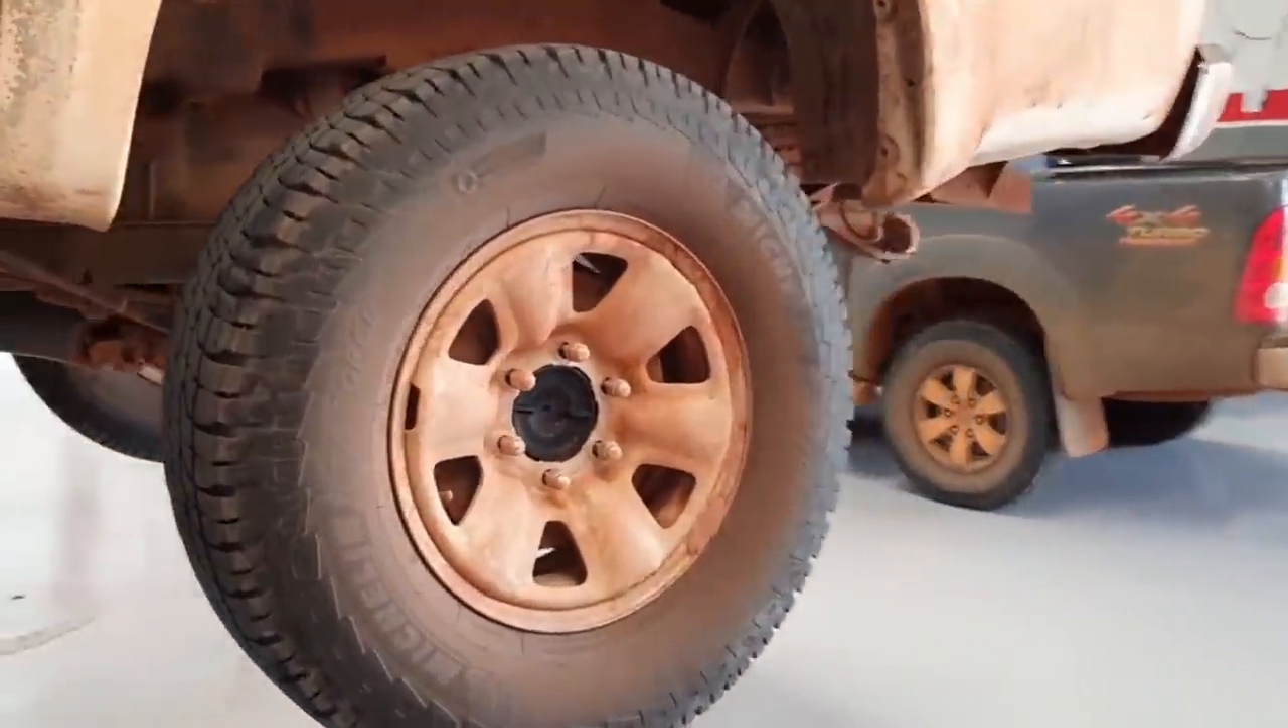Olha aí Os pneus no lugar Certinho.